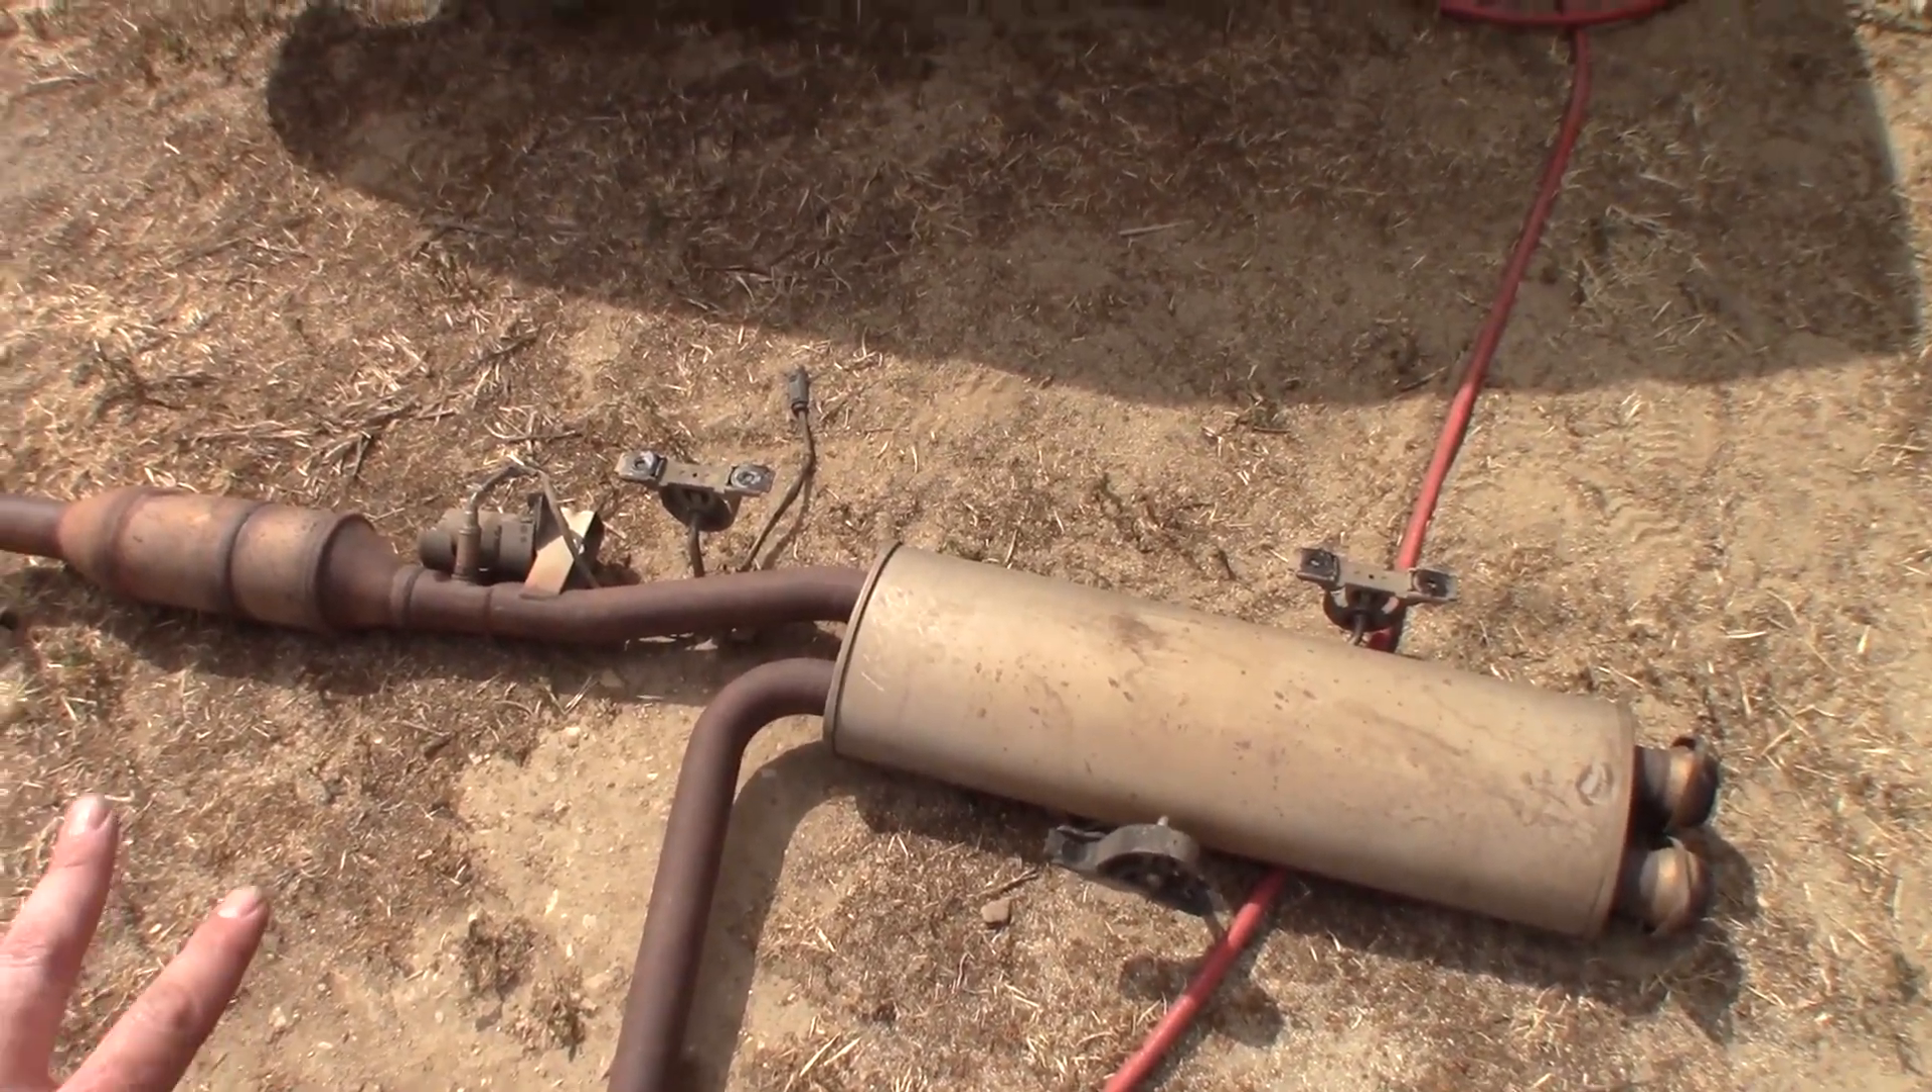But anyway, as you can see, we took out, uh, the middle section of the exhaust.